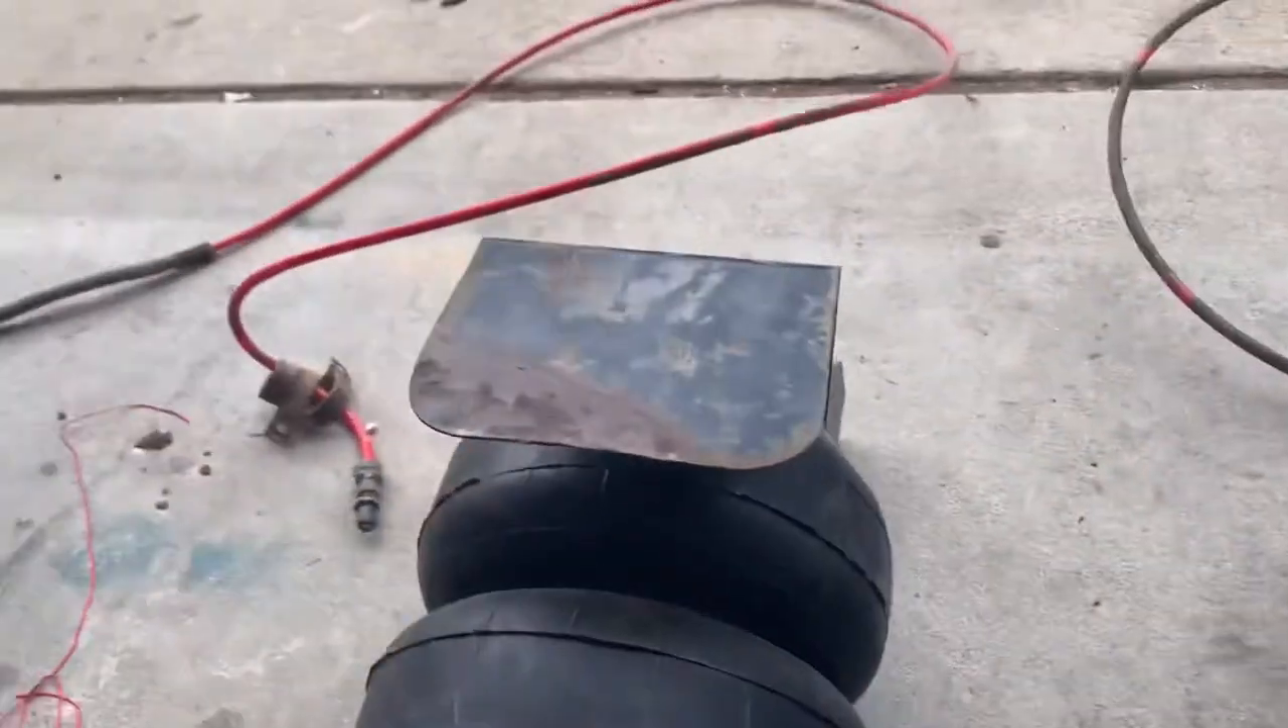I don't have the hose connected yet.